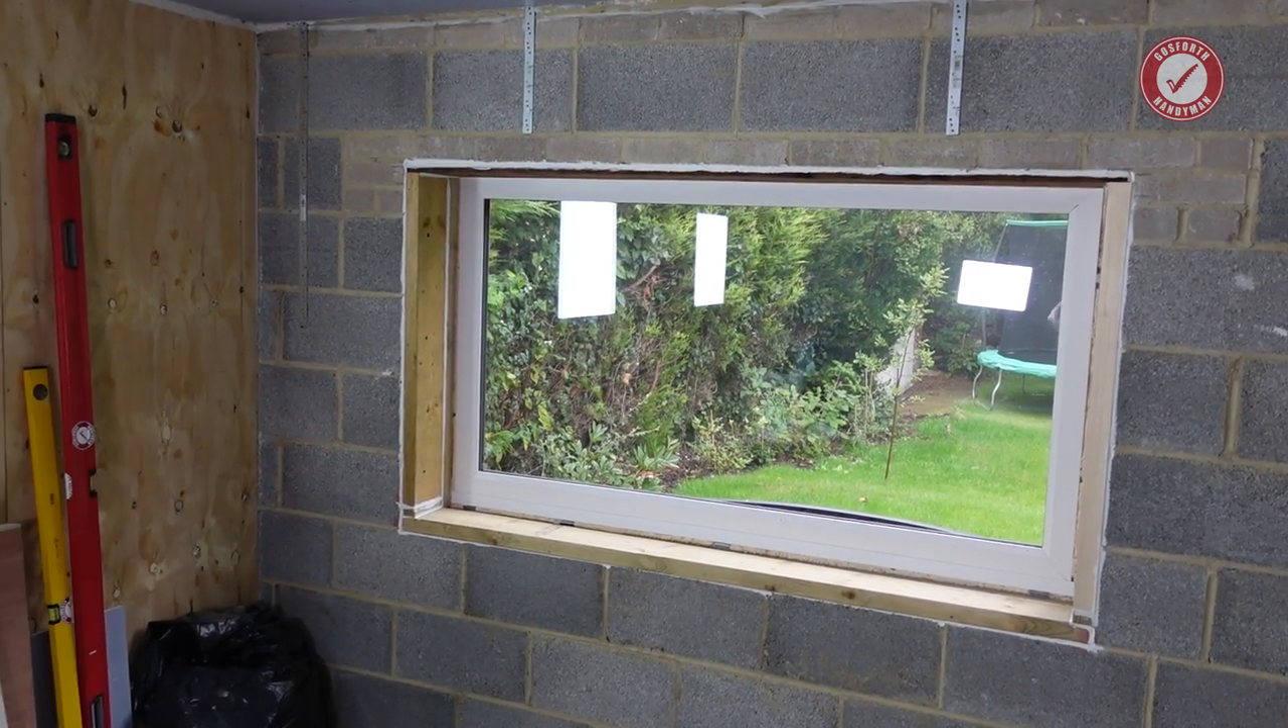I've also made a start on framing out the window as well.